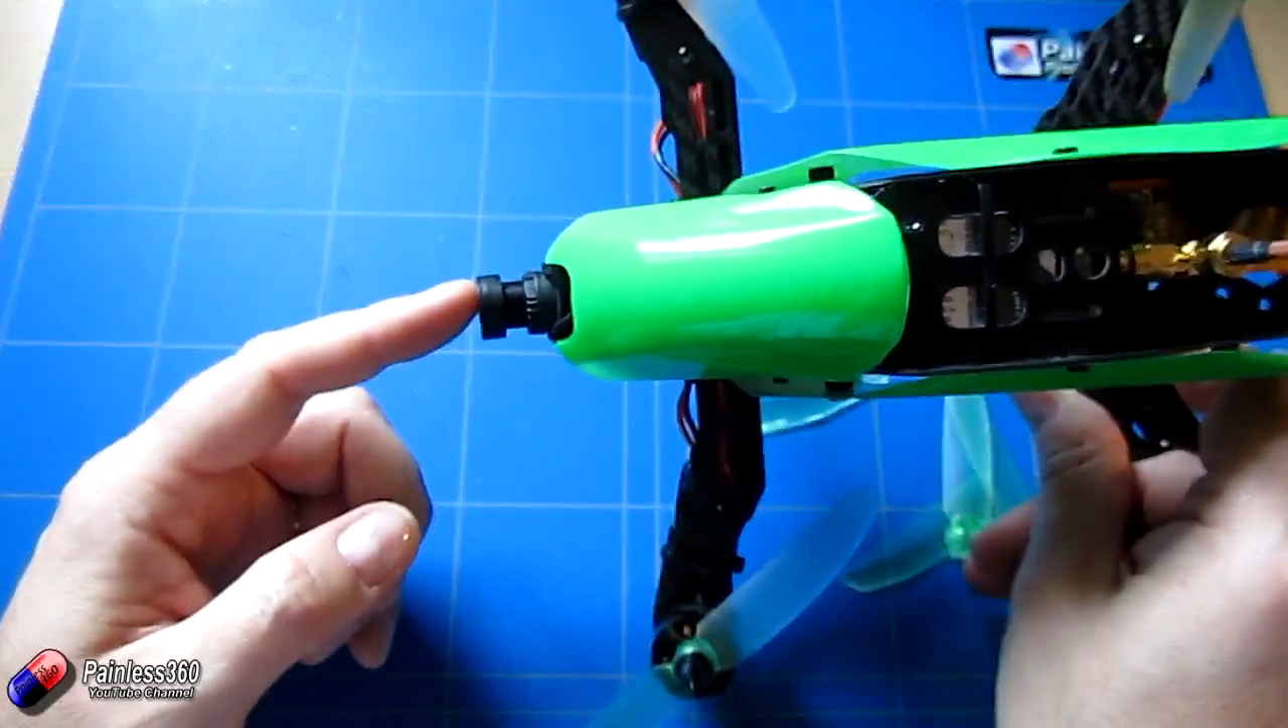As you can see the camera is extremely proud.